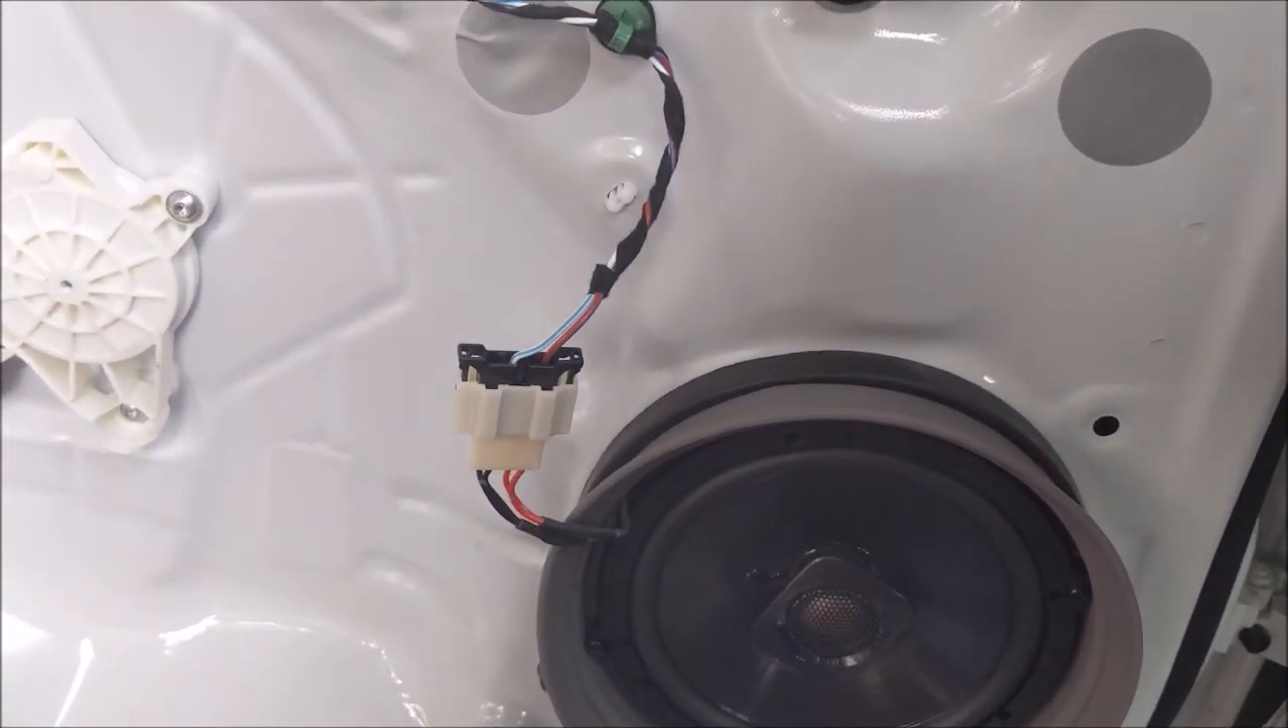Alright, now we got the speaker in. Got it connected.